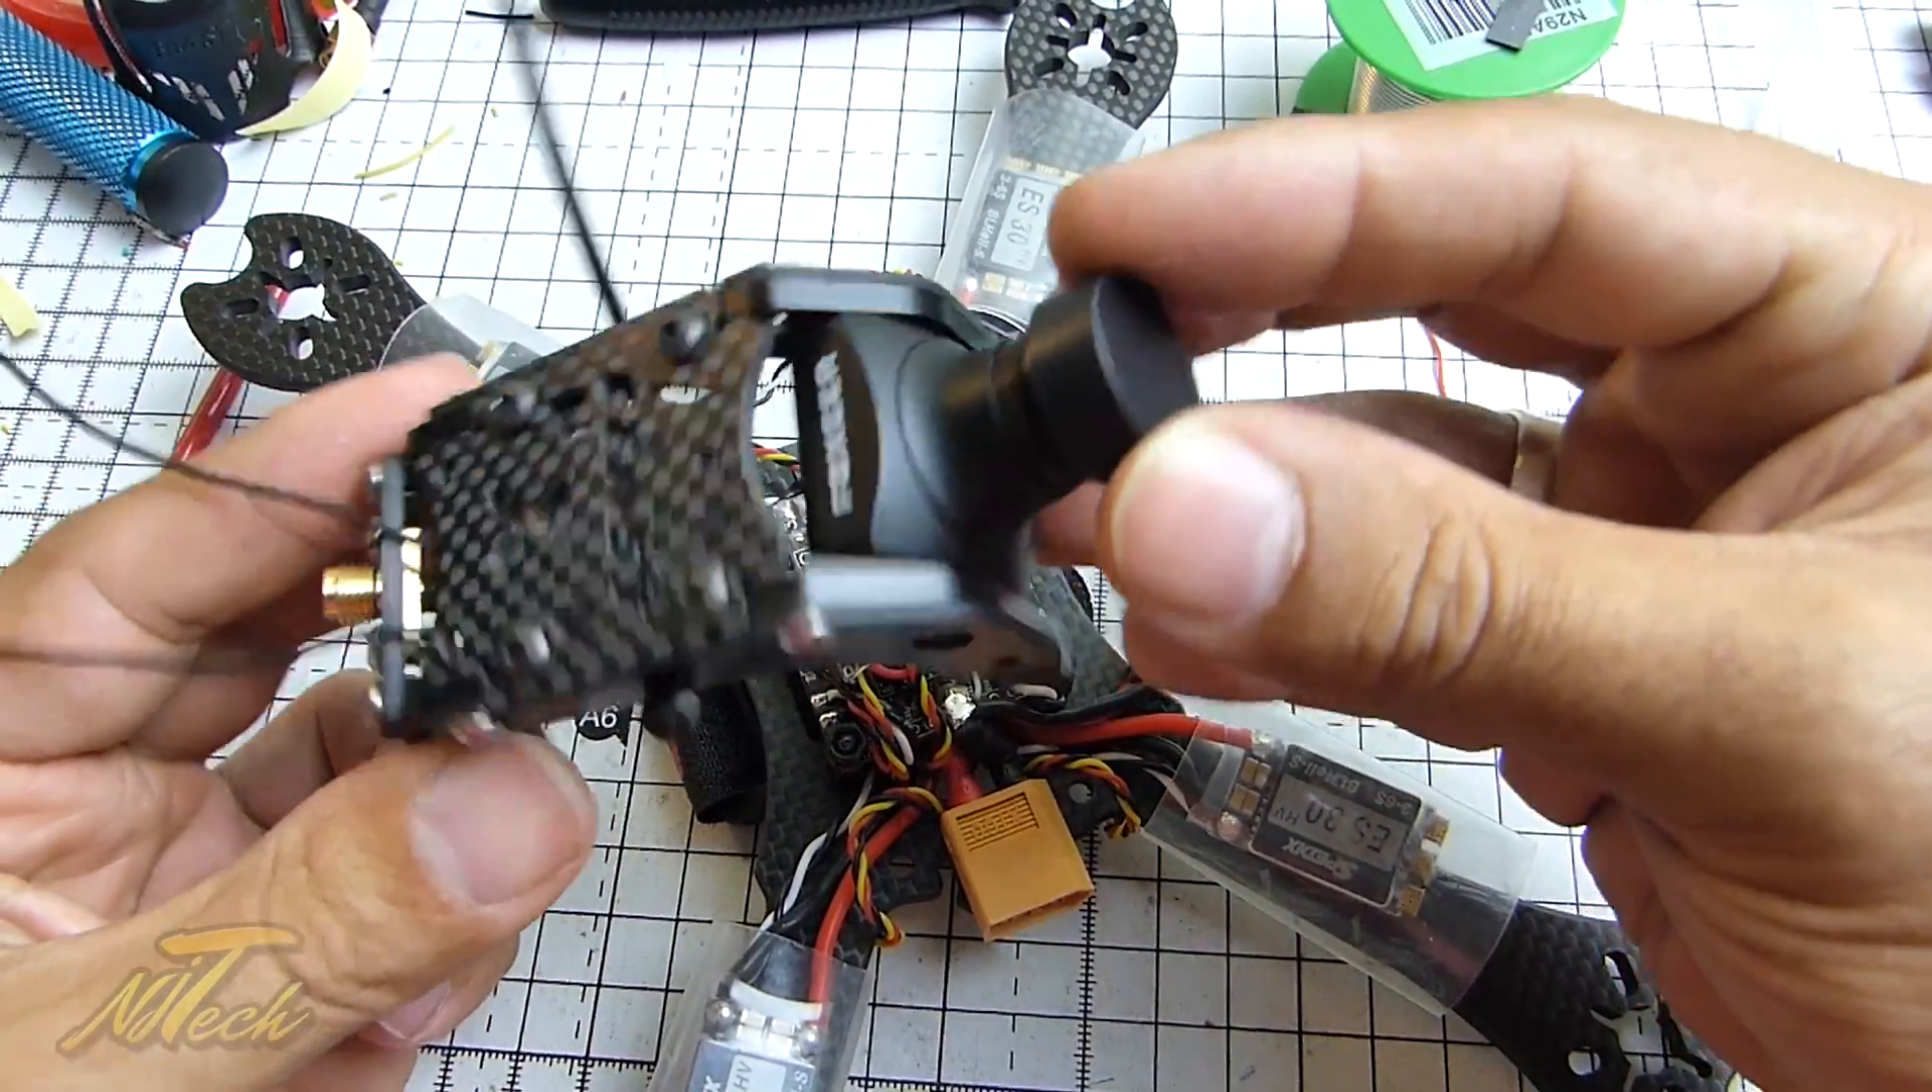We have the Foxeer camera all nicely mounted in after making that little modification with the grinding of the edges on the mount.